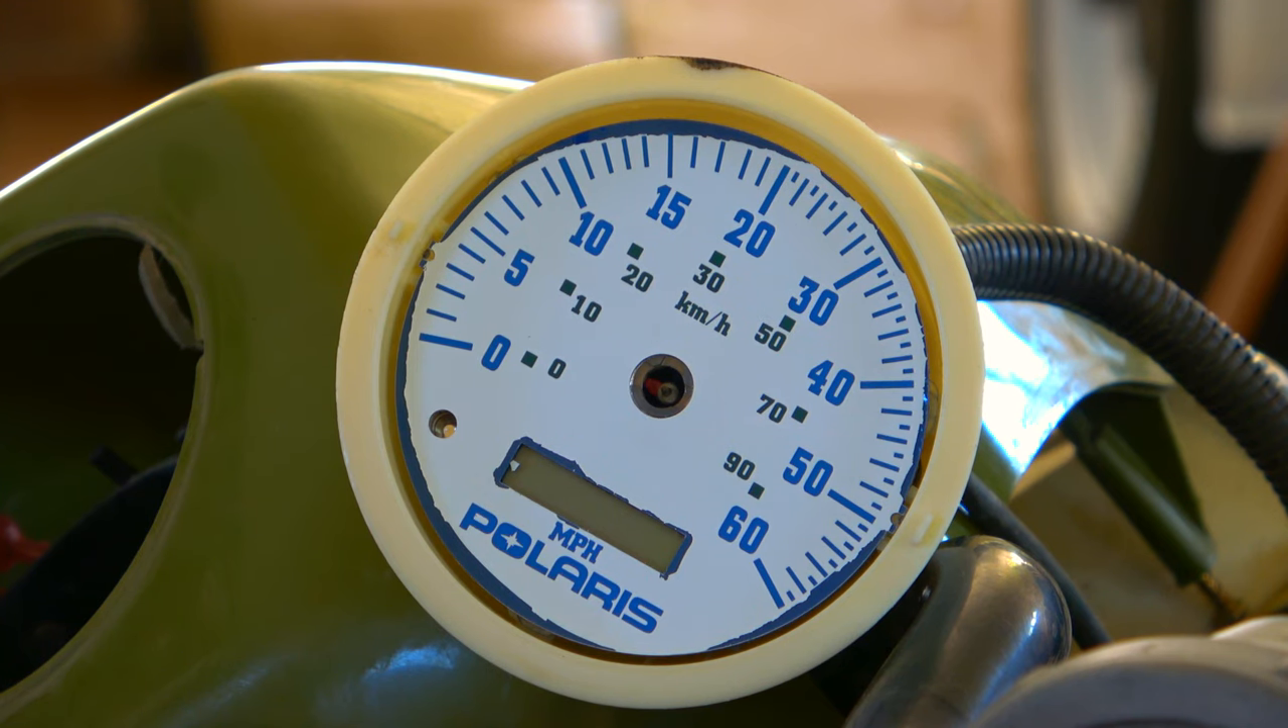I did not put the needle back on the speedometer and I did not screw the speedometer back into the case.